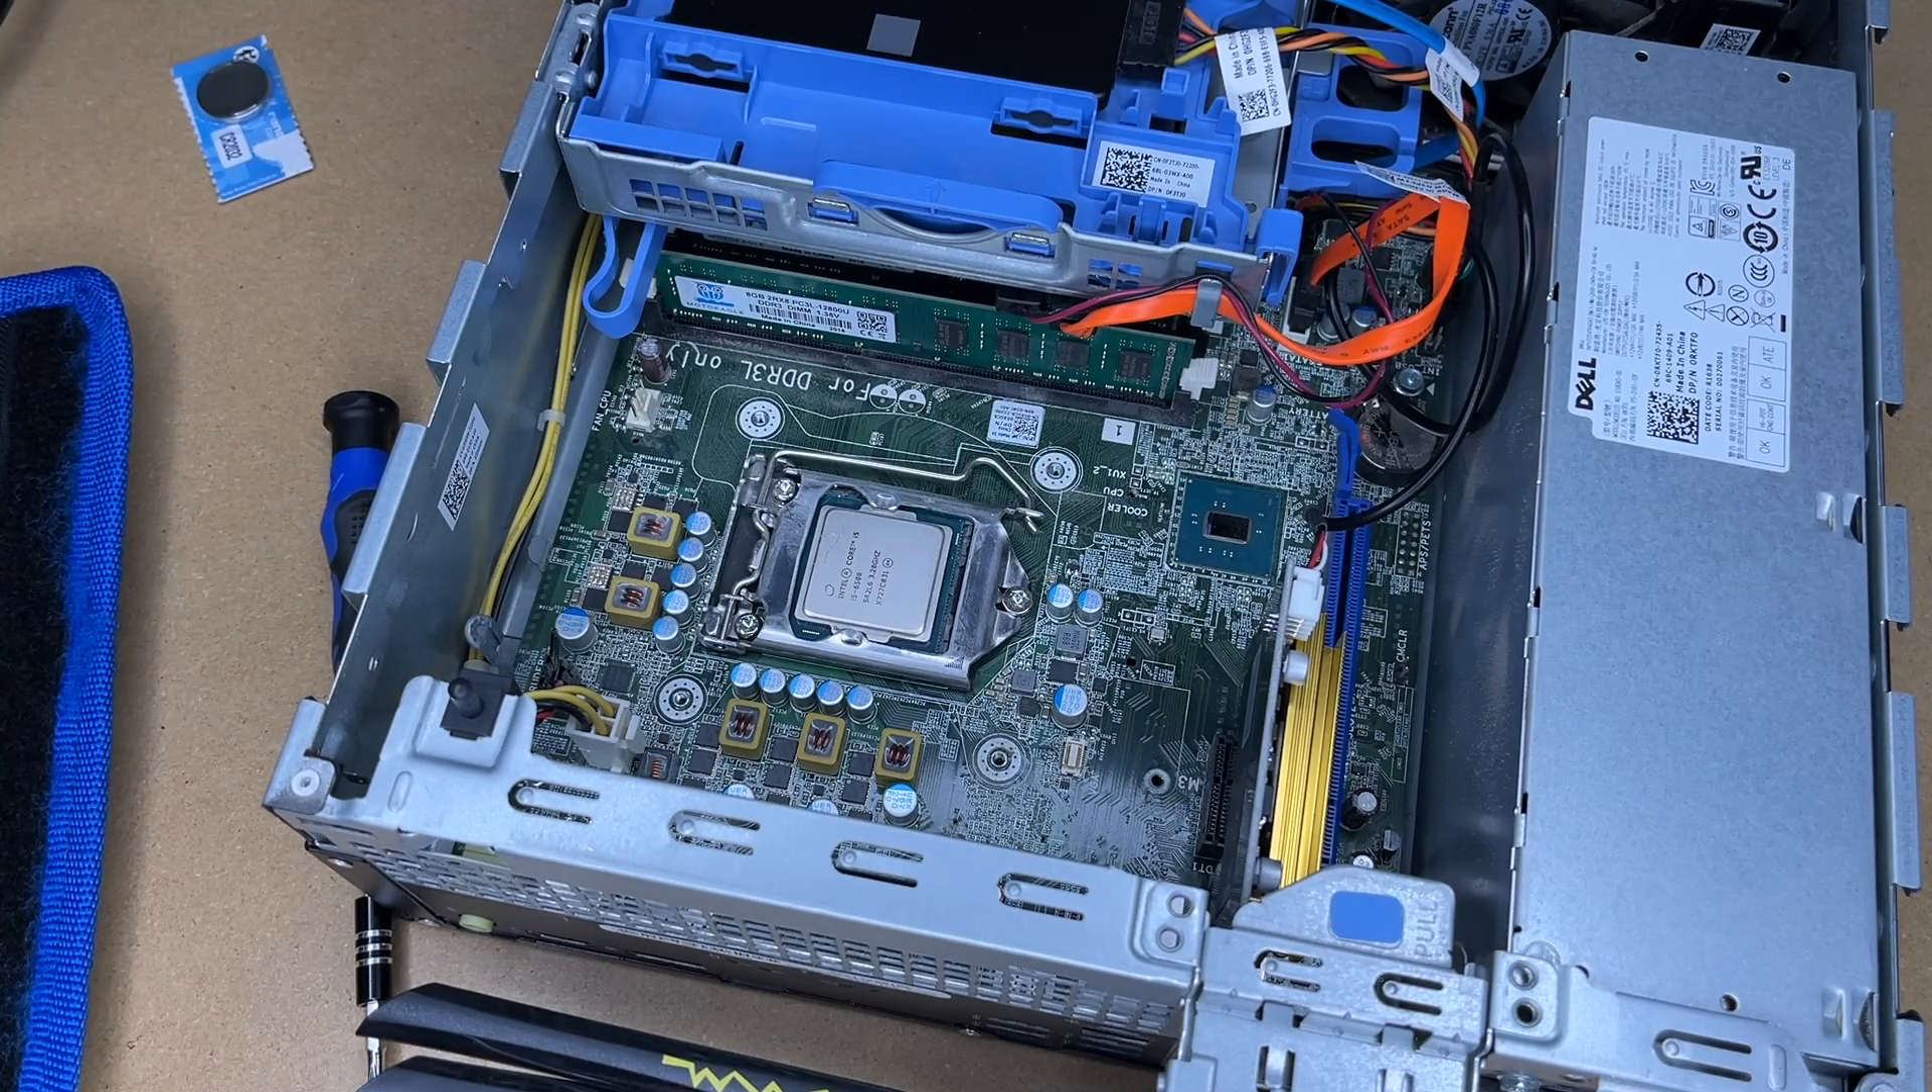So now the processor is in place so I want to install the thermal compound.